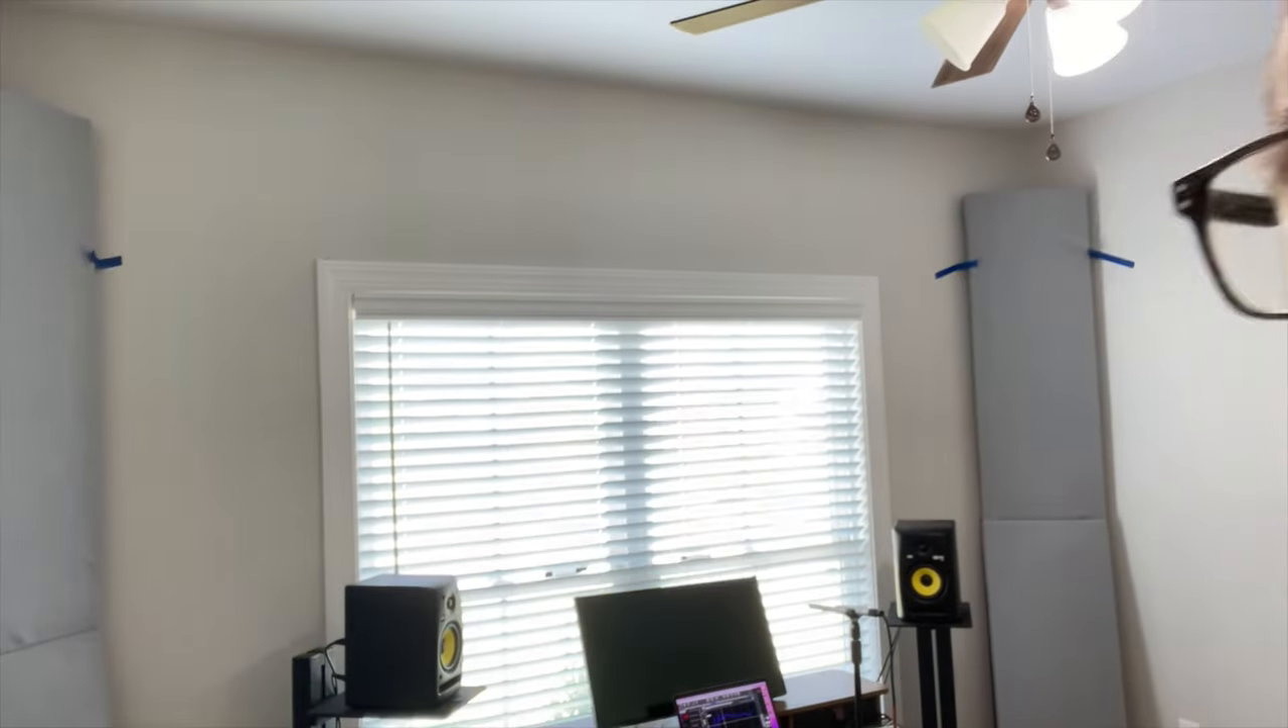So now we've got two panels back on the doors and I've got this janky looking painter's tape holding up these acoustic panels in the corners. They don't quite reach all the way to the top.